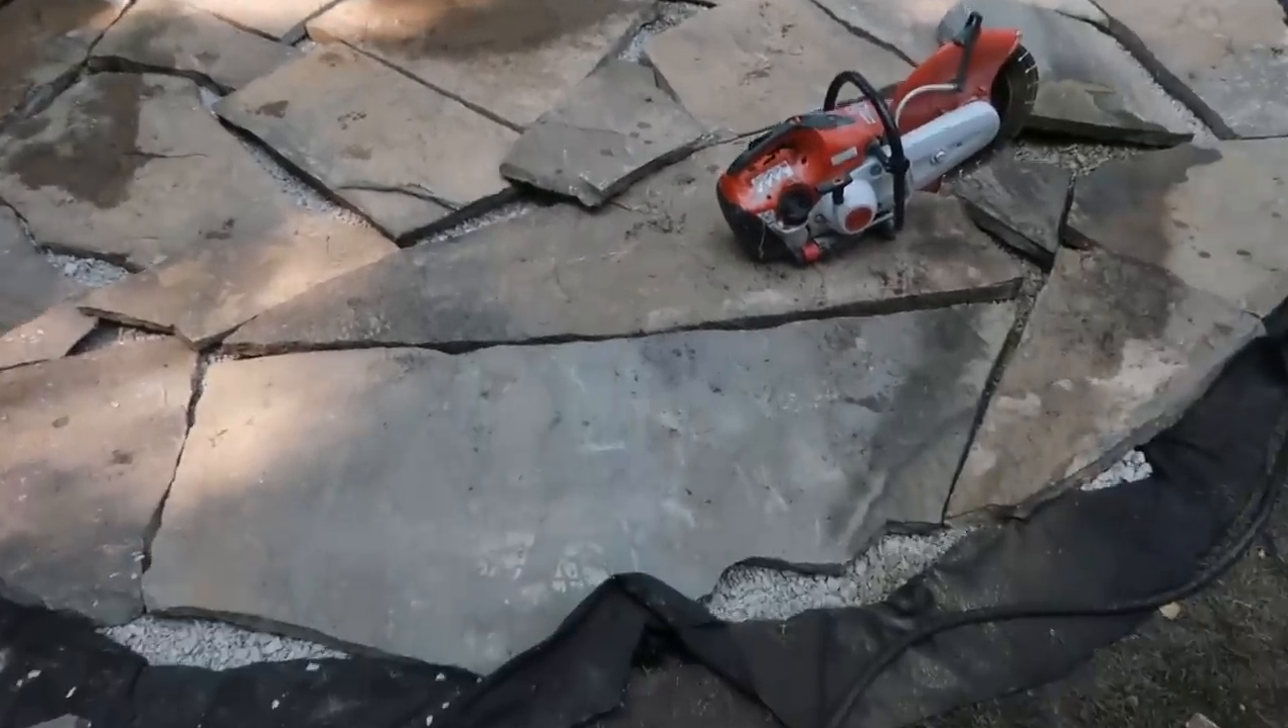It's been a while since we've given you an update but you can see Corey, Luis and Jack have laid almost all of the large flagging pieces.